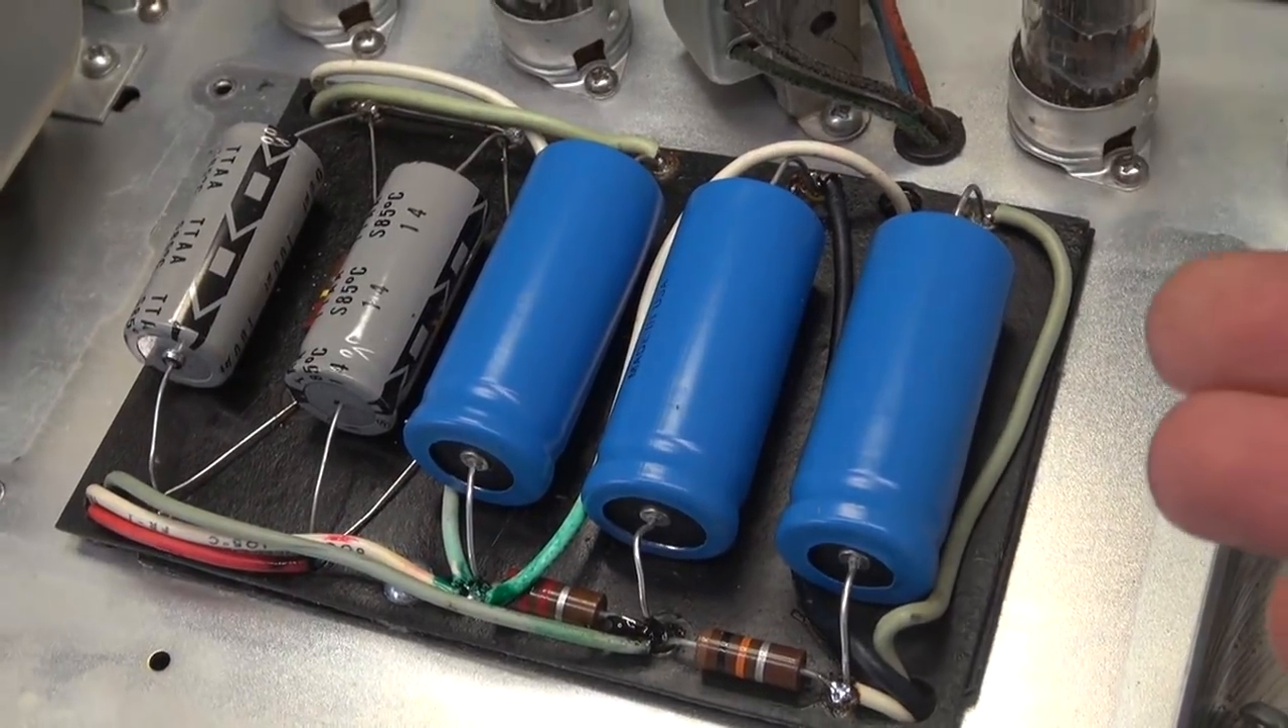So the cap cover is removed, and I was kind of surprised to see new caps, because we saw that little 60 cycle hum, right?